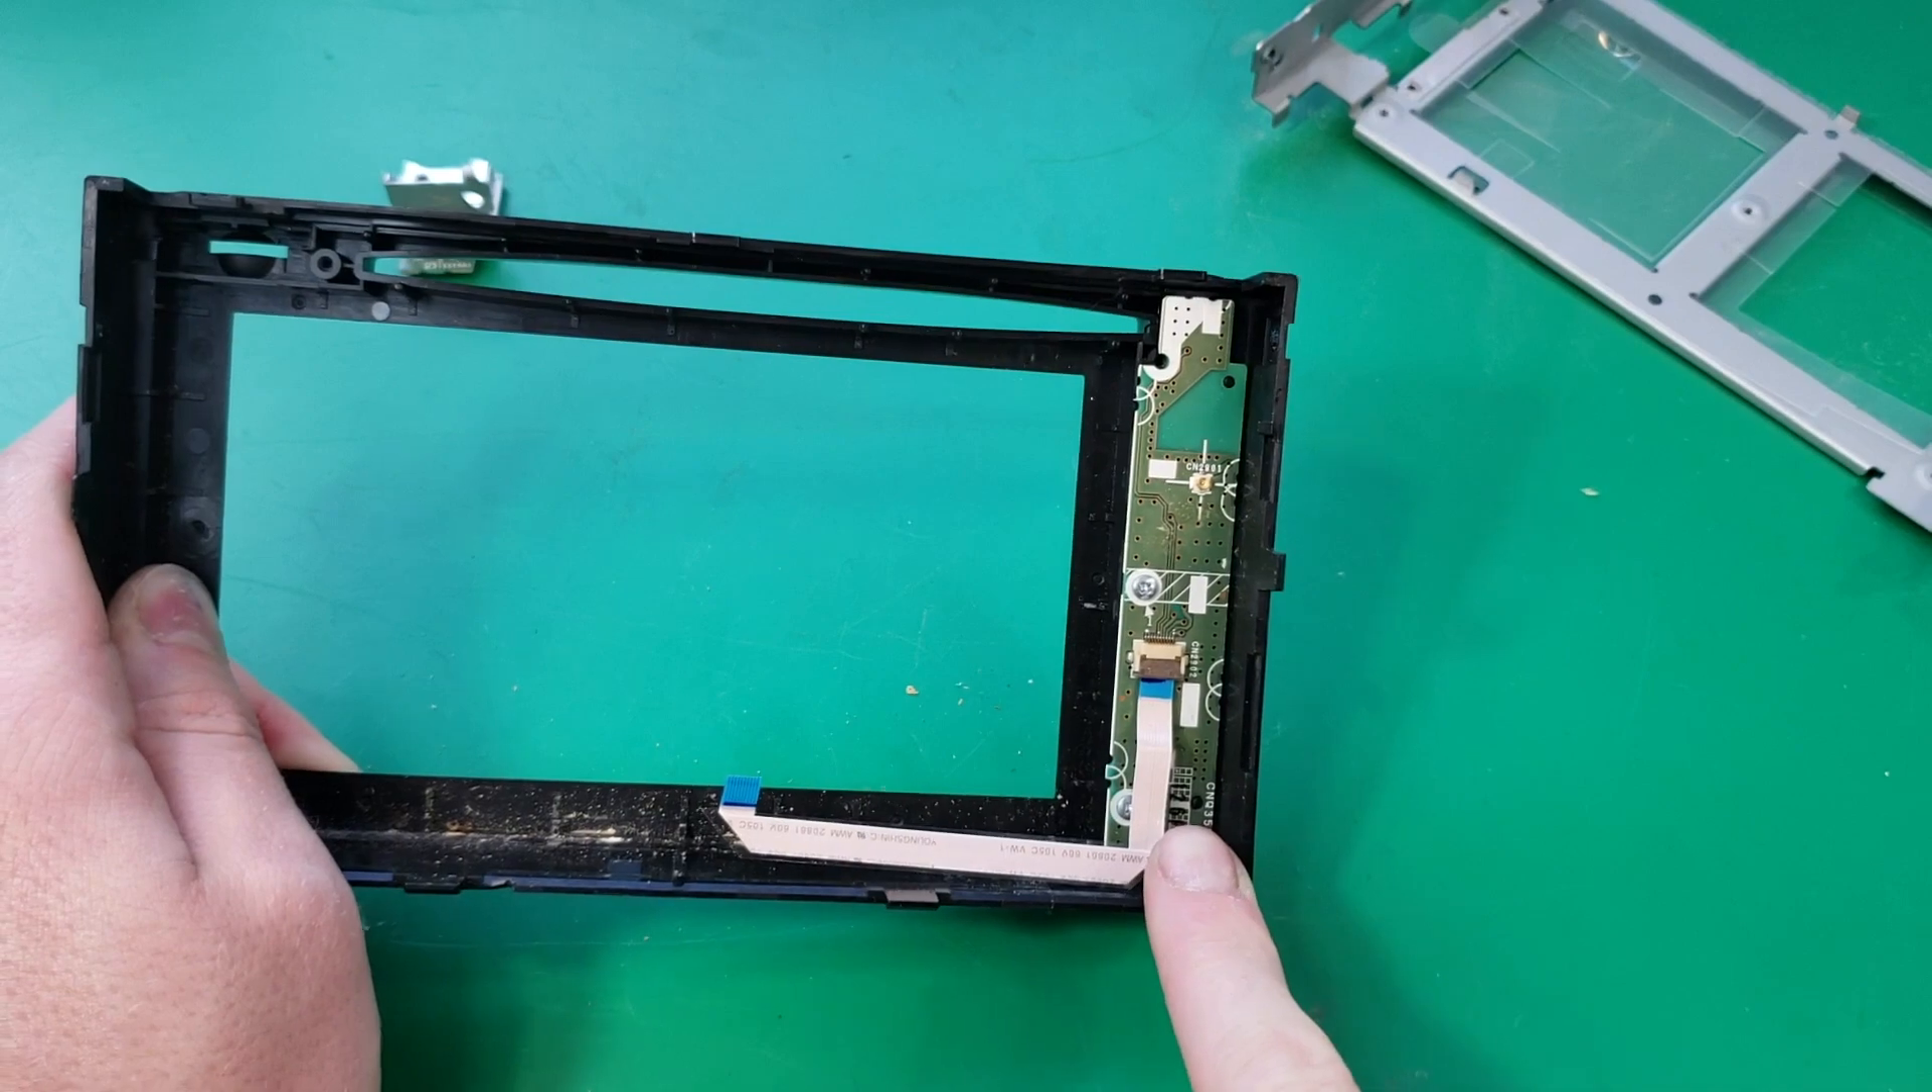Now the last thing to come off here is this little circuit board here for the buttons.